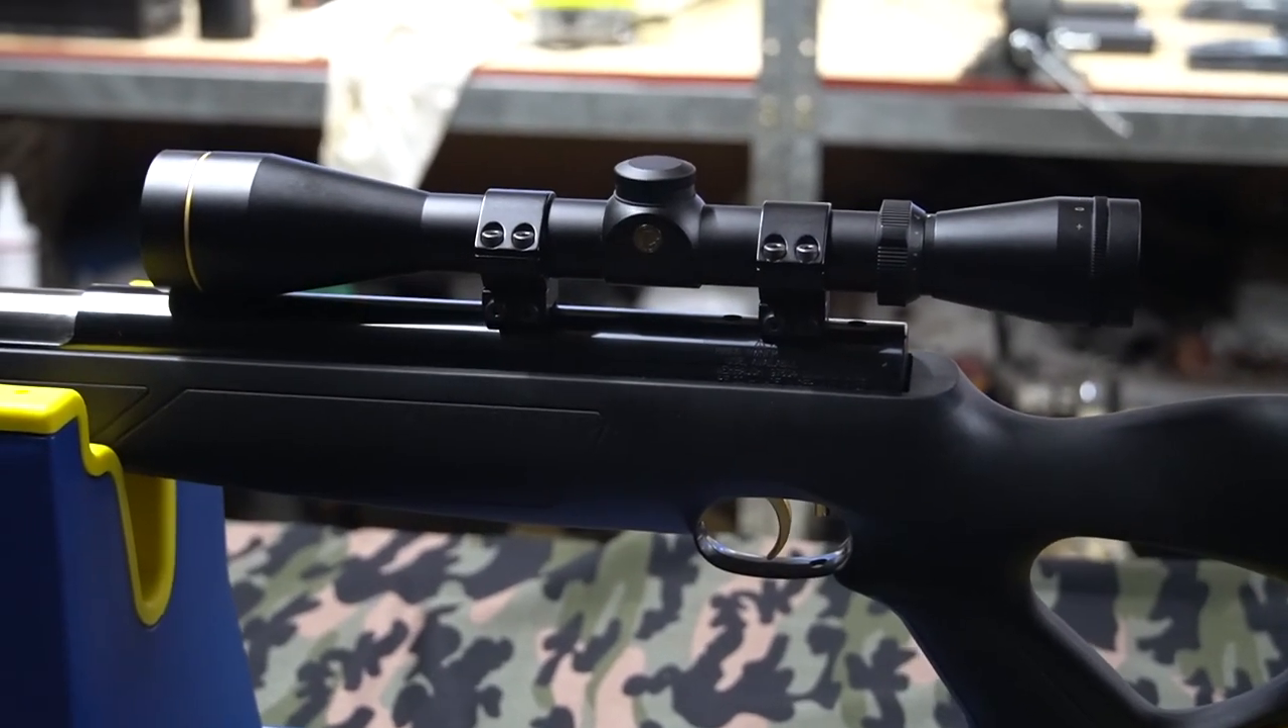And your rifle is now ready to sight in. One rifle scope mounted up to perfection.